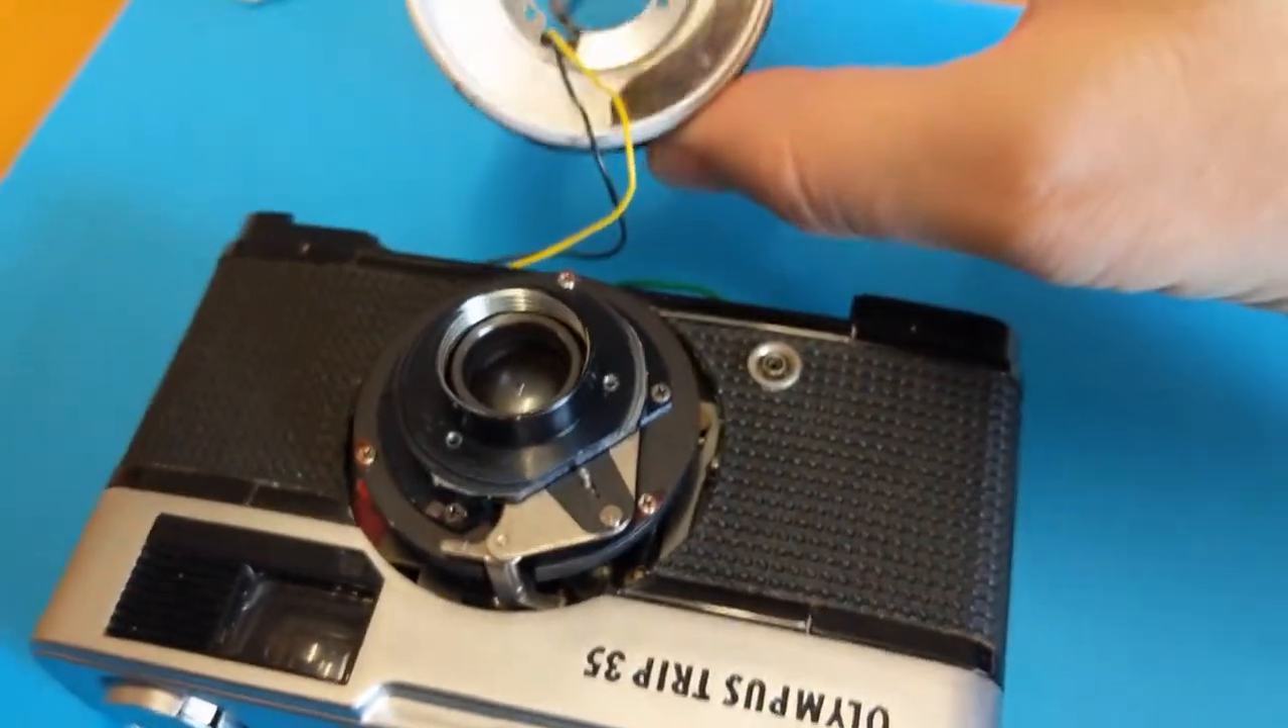Hey guys so i've taken the lens off now and obviously what you want to be doing is they're still attached the wires are still attached so just be careful with that.